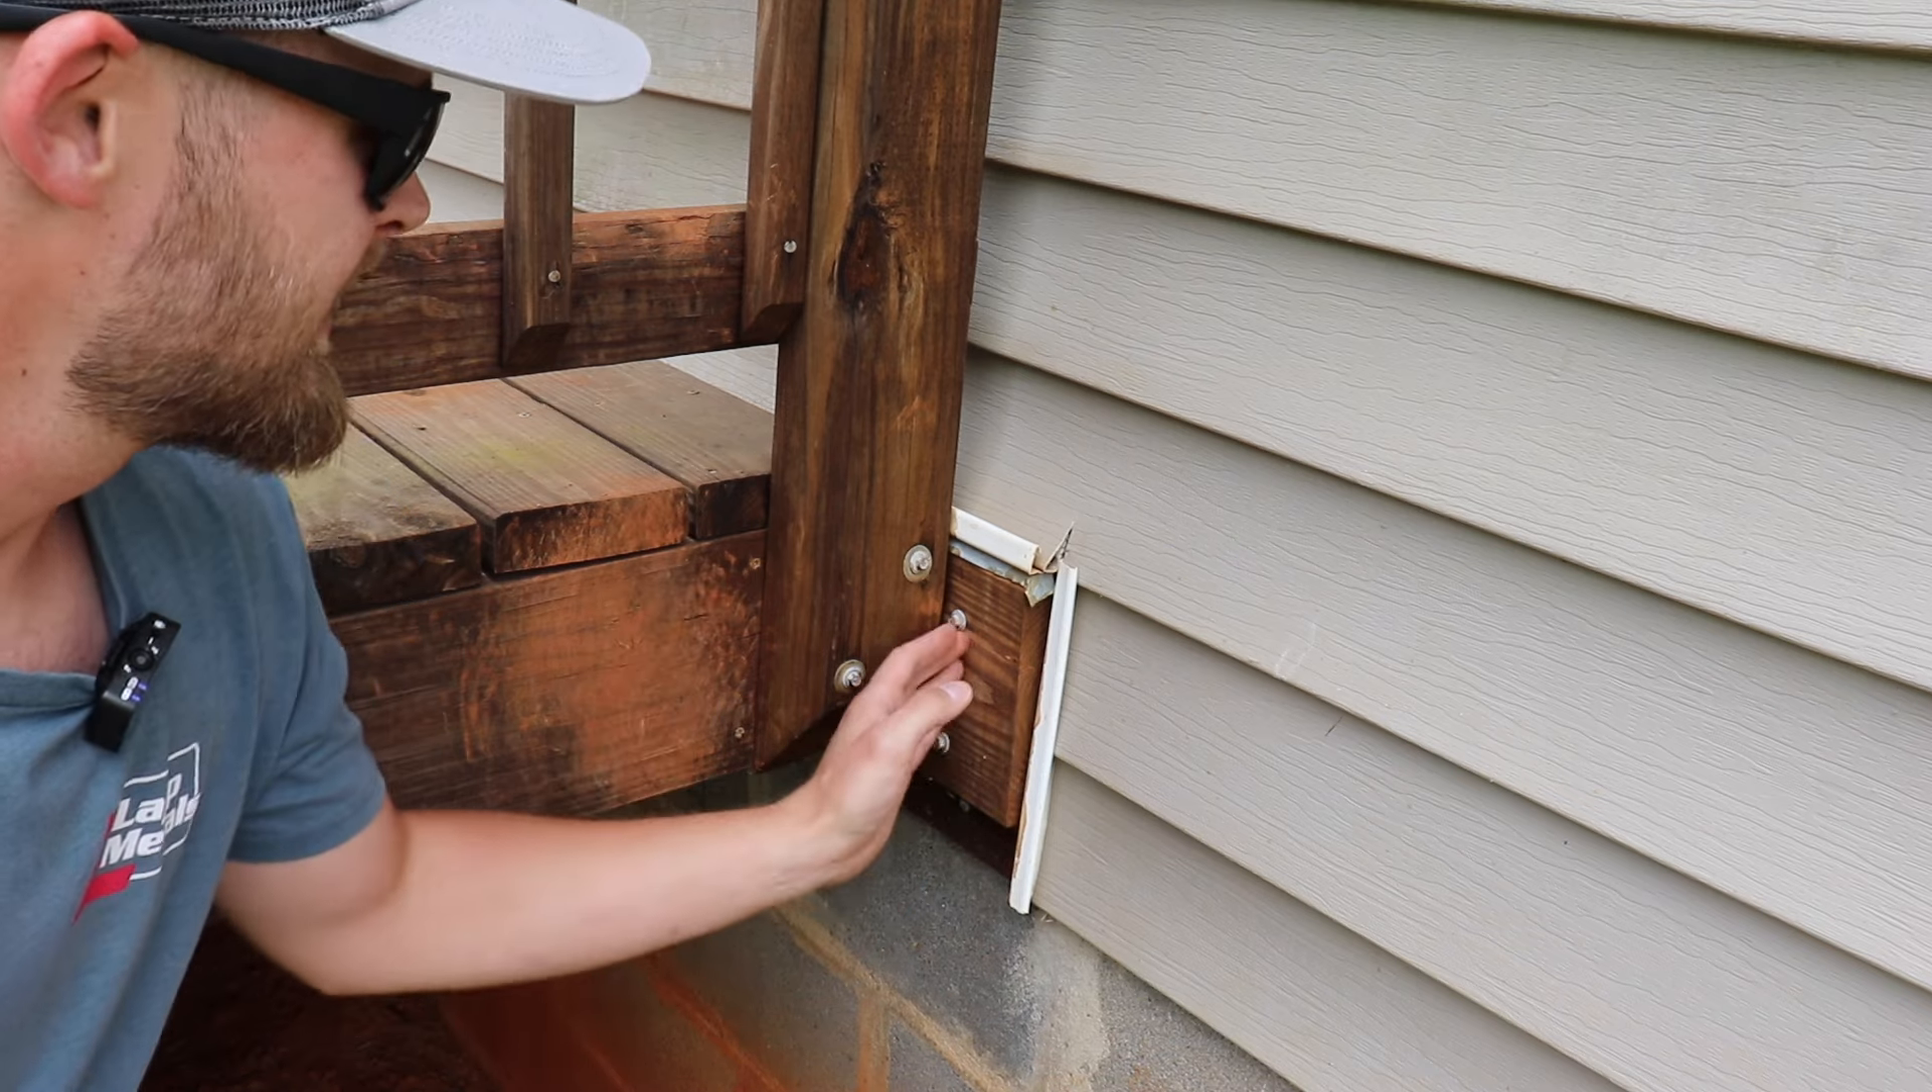But a few things that were done wrong here, you can see we've got the ledger board extending past the deck.